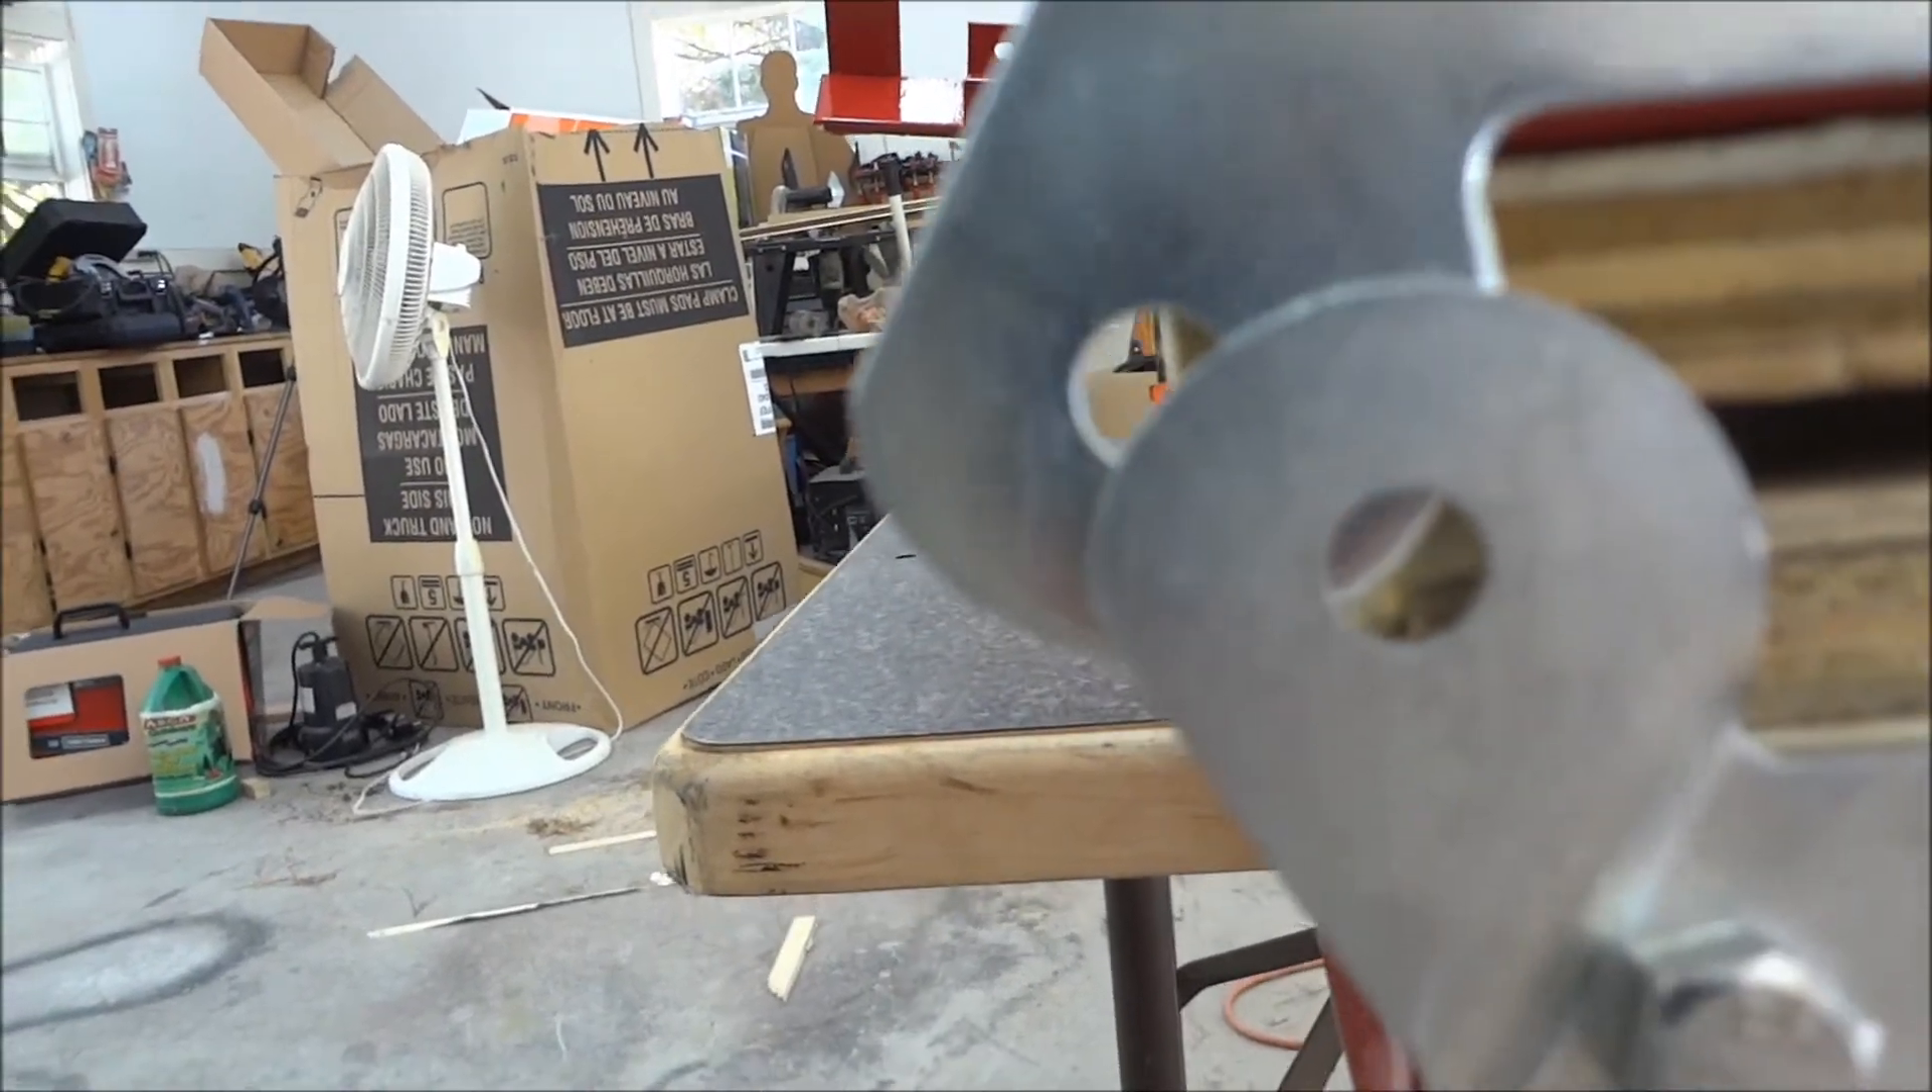The bolt holes don't line up.